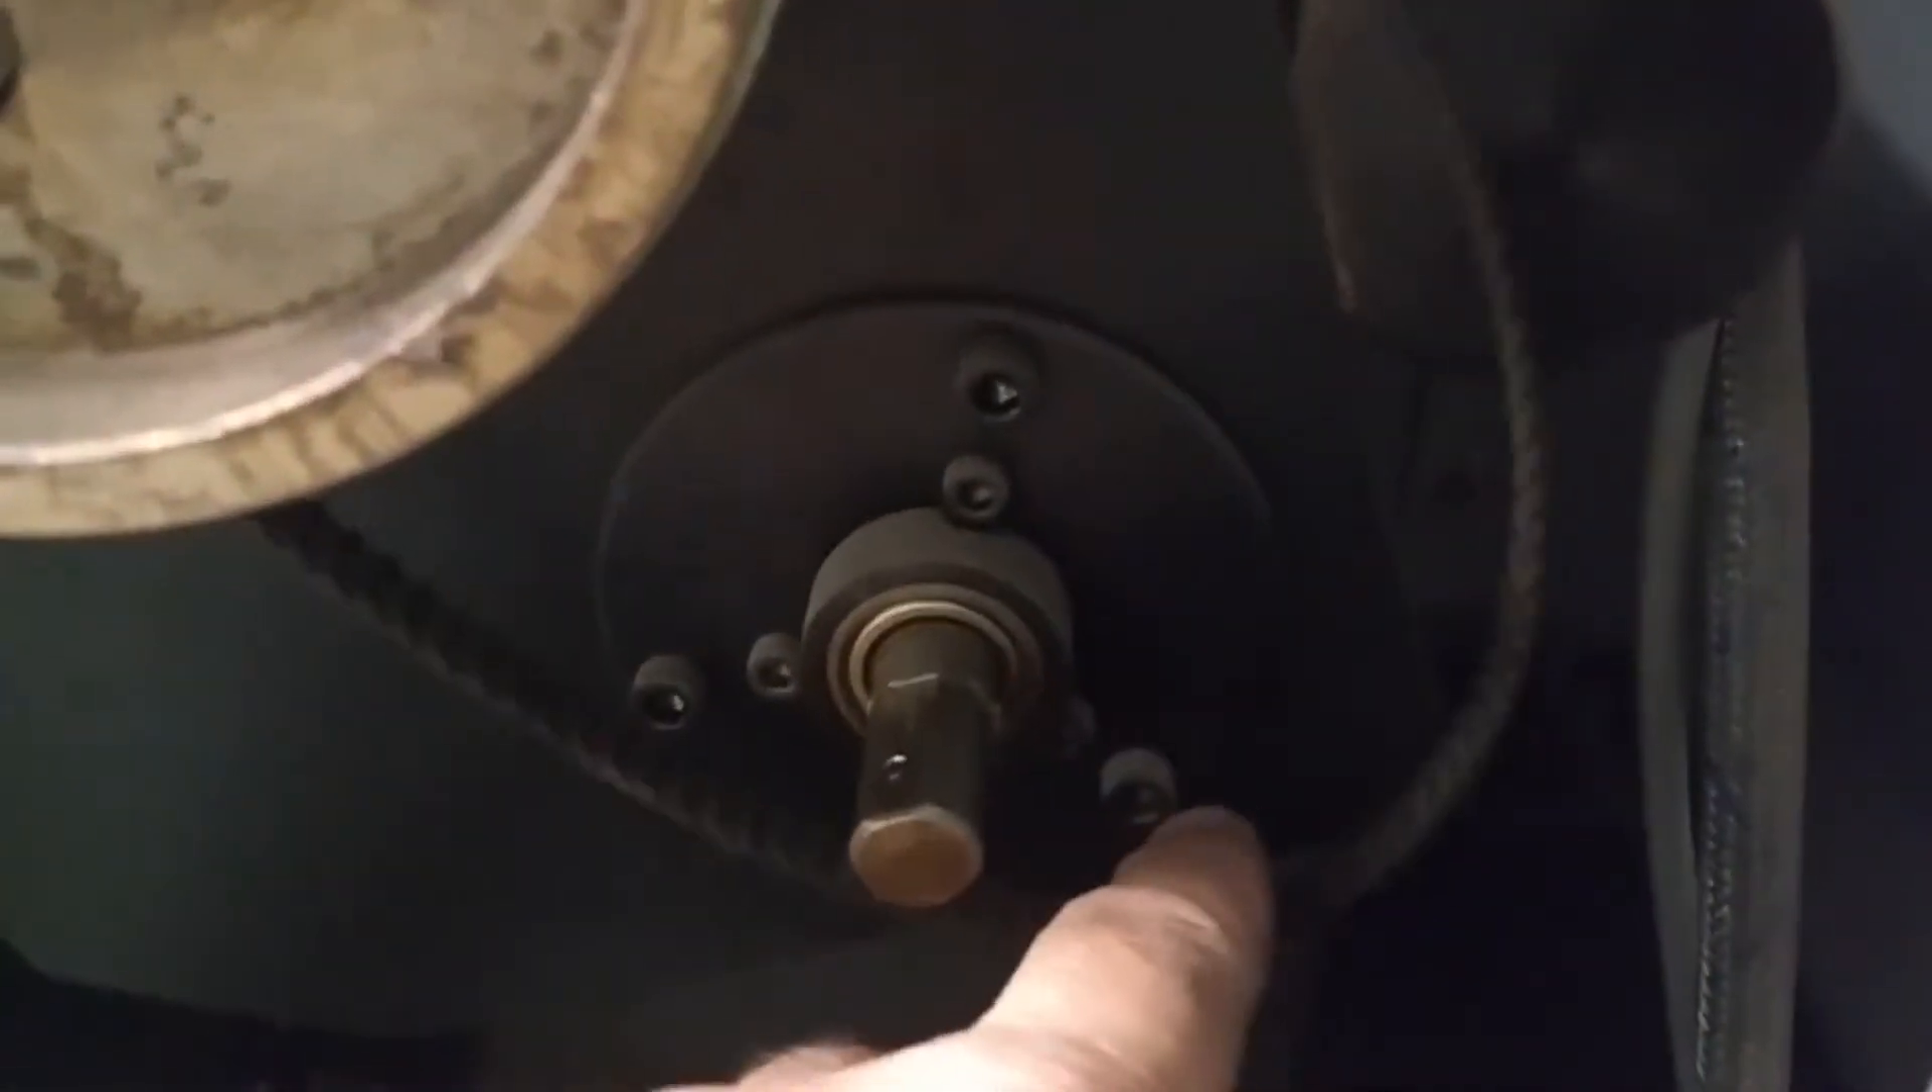Okay, I've got the pulley off and you can see the mounting bolts here so I'm going to pull those off and hopefully pull this out and that'll give me access to the encoder.